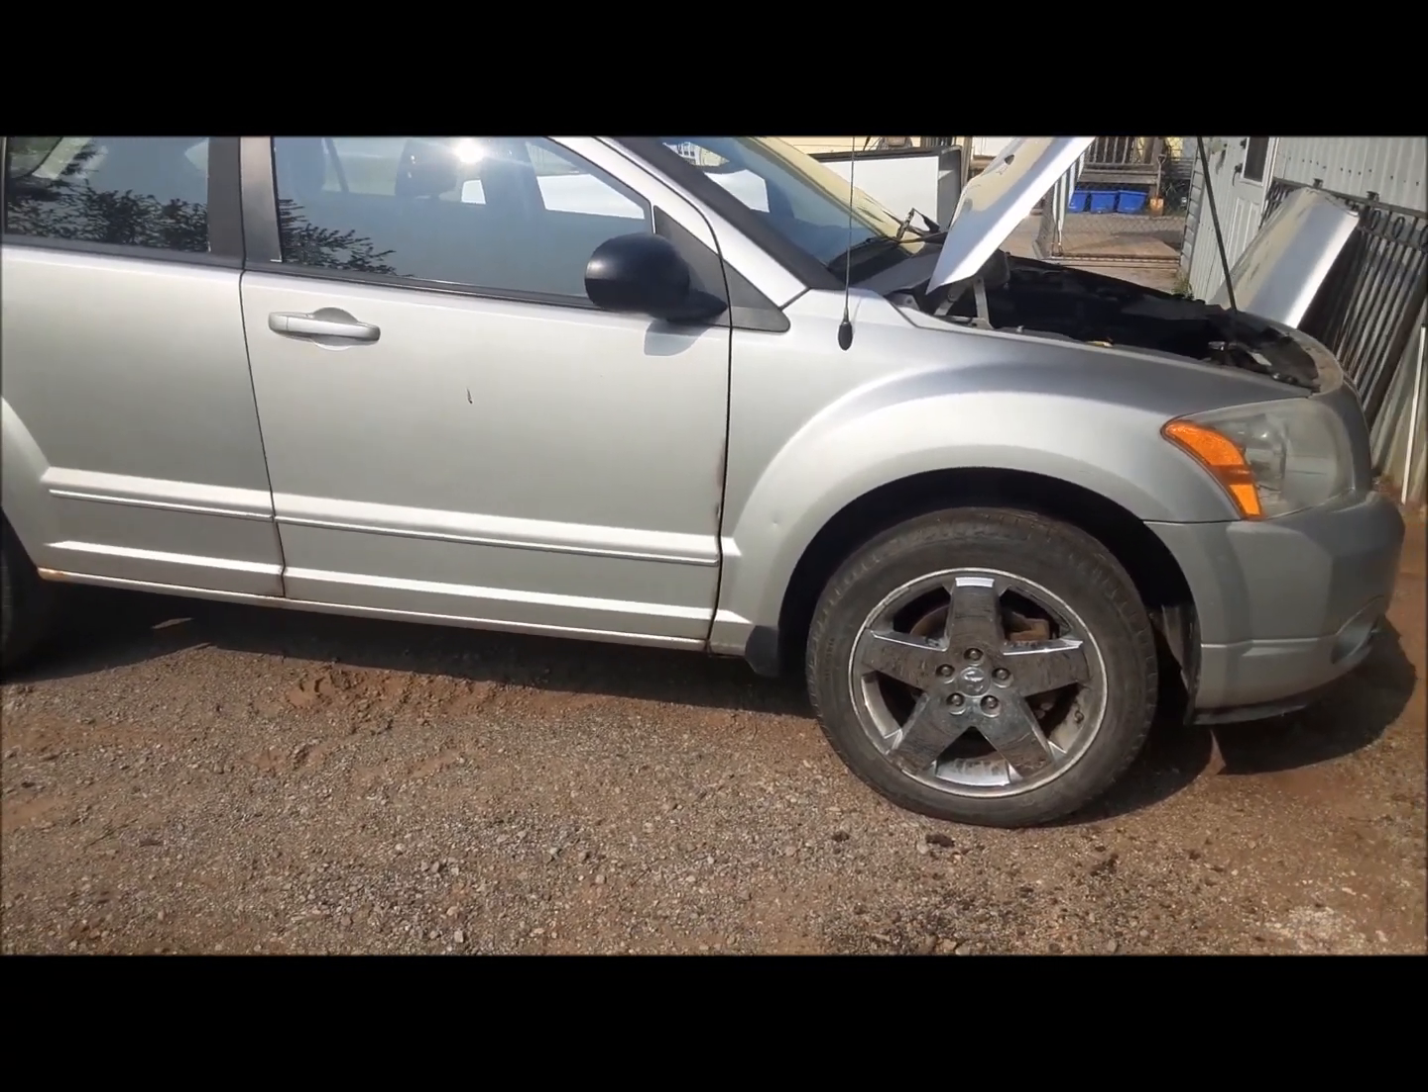Well, we got our wheels on, torqued up.